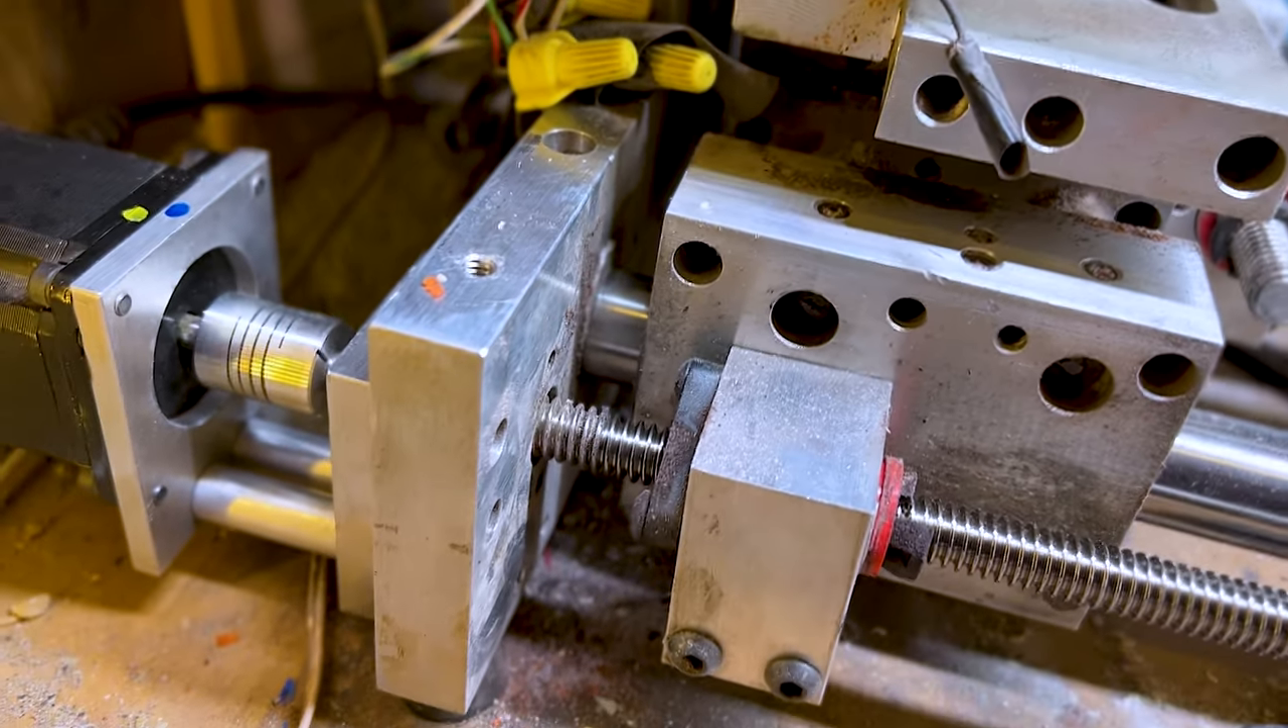All right, new coupler installed. Everything looks good.